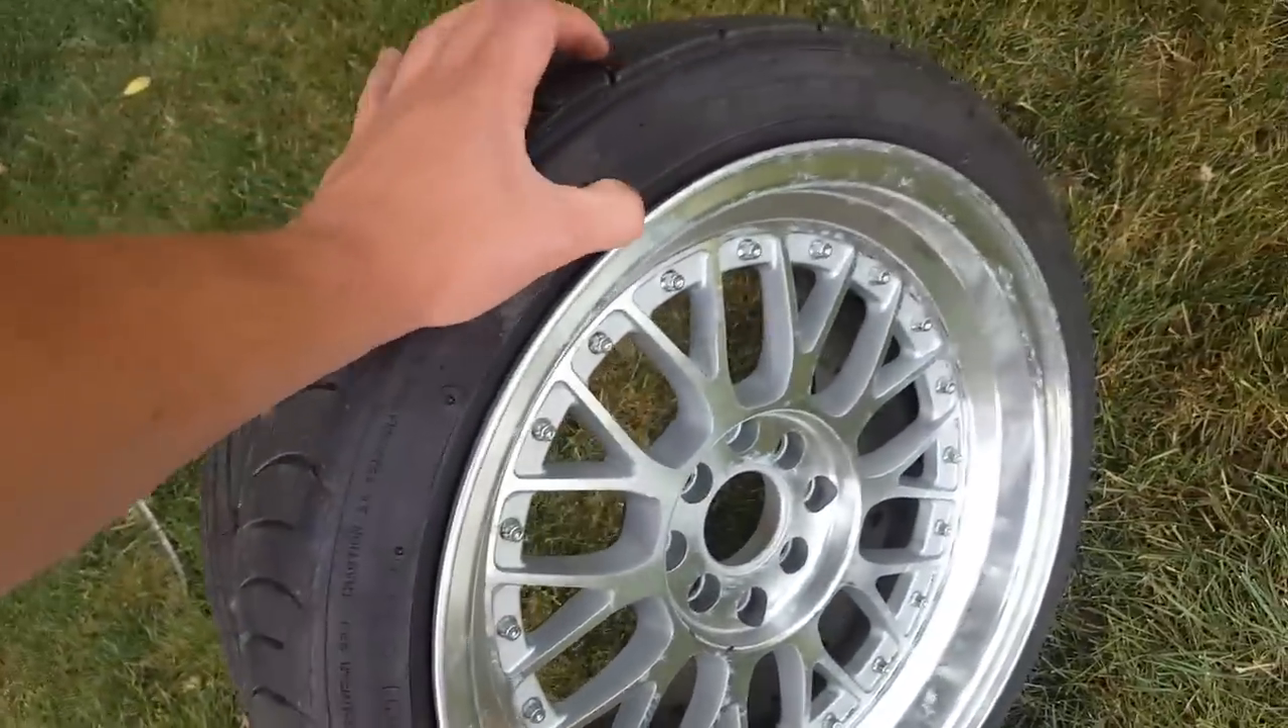Now I got this wheel right here I took the center cap out of it.